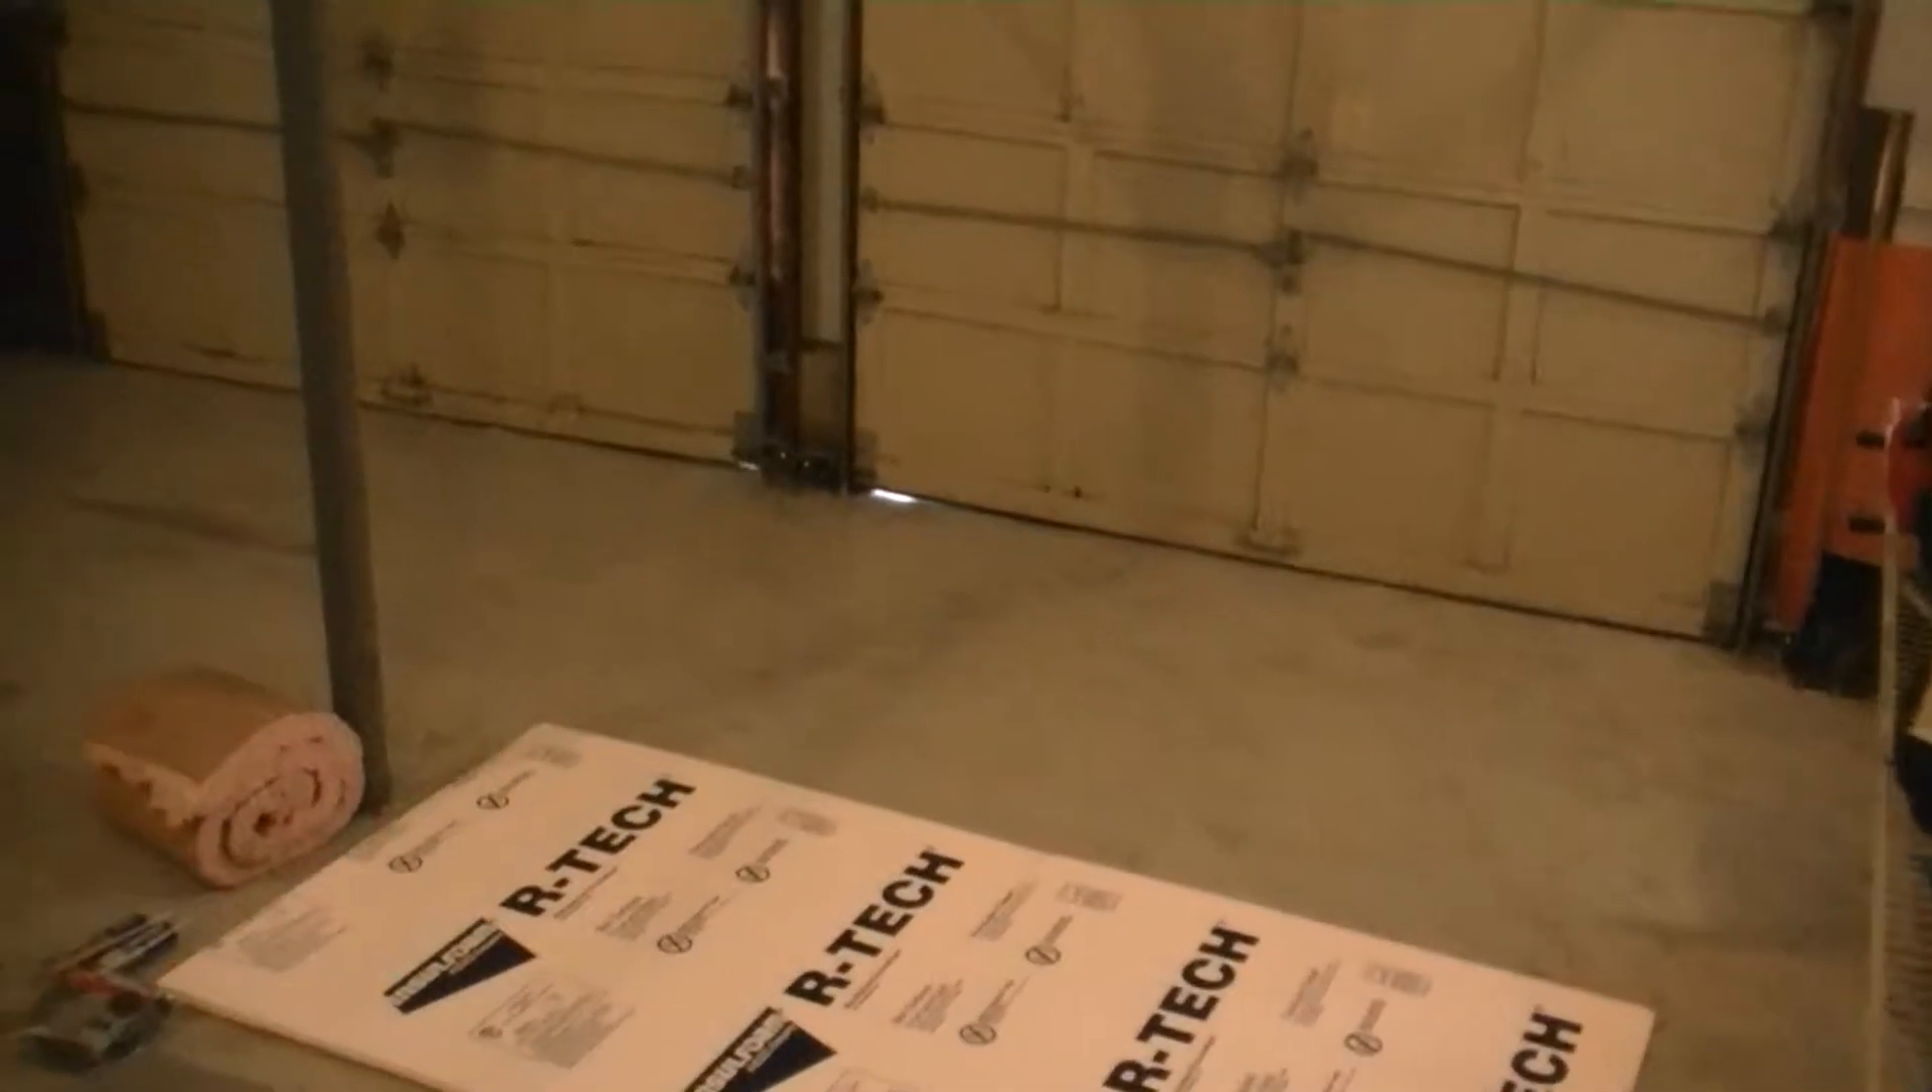And as you see there is a gap underneath the garage door.